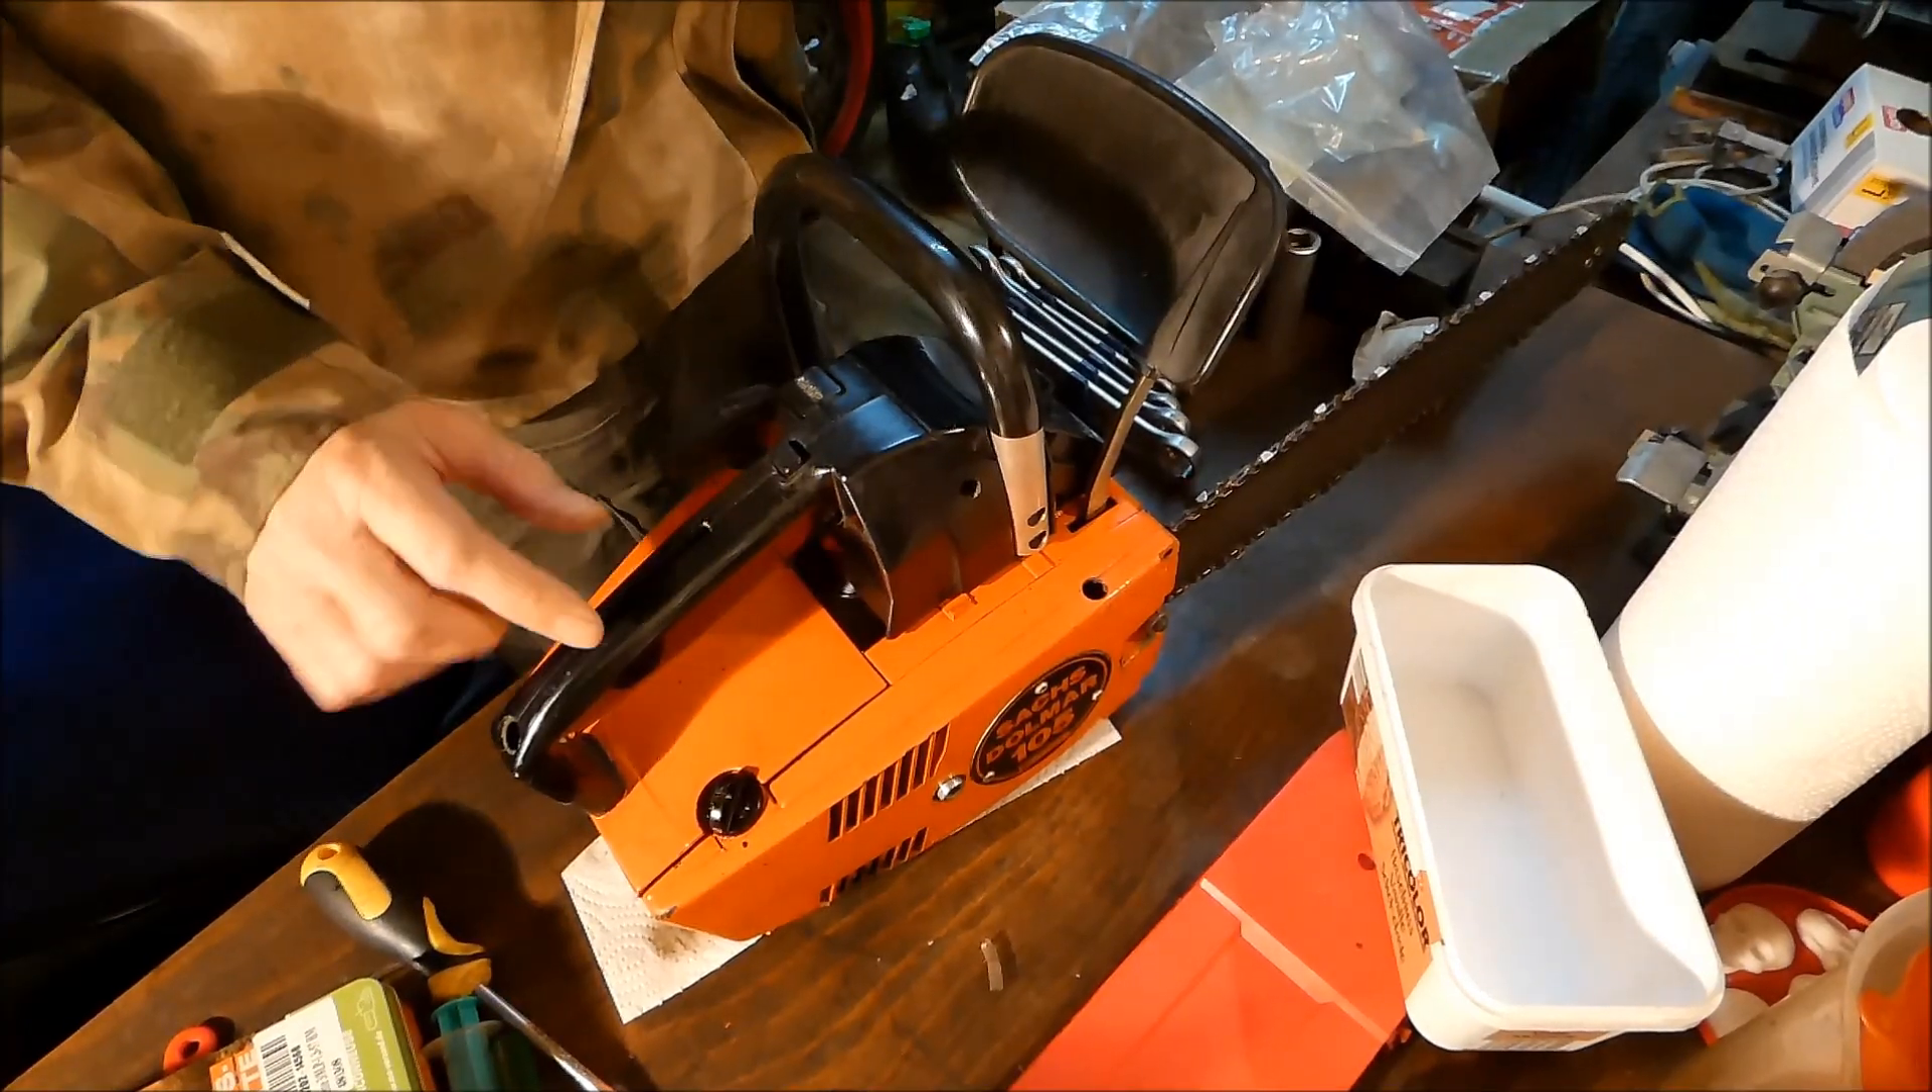So, ich habe gerade die Säge zusammengebaut.